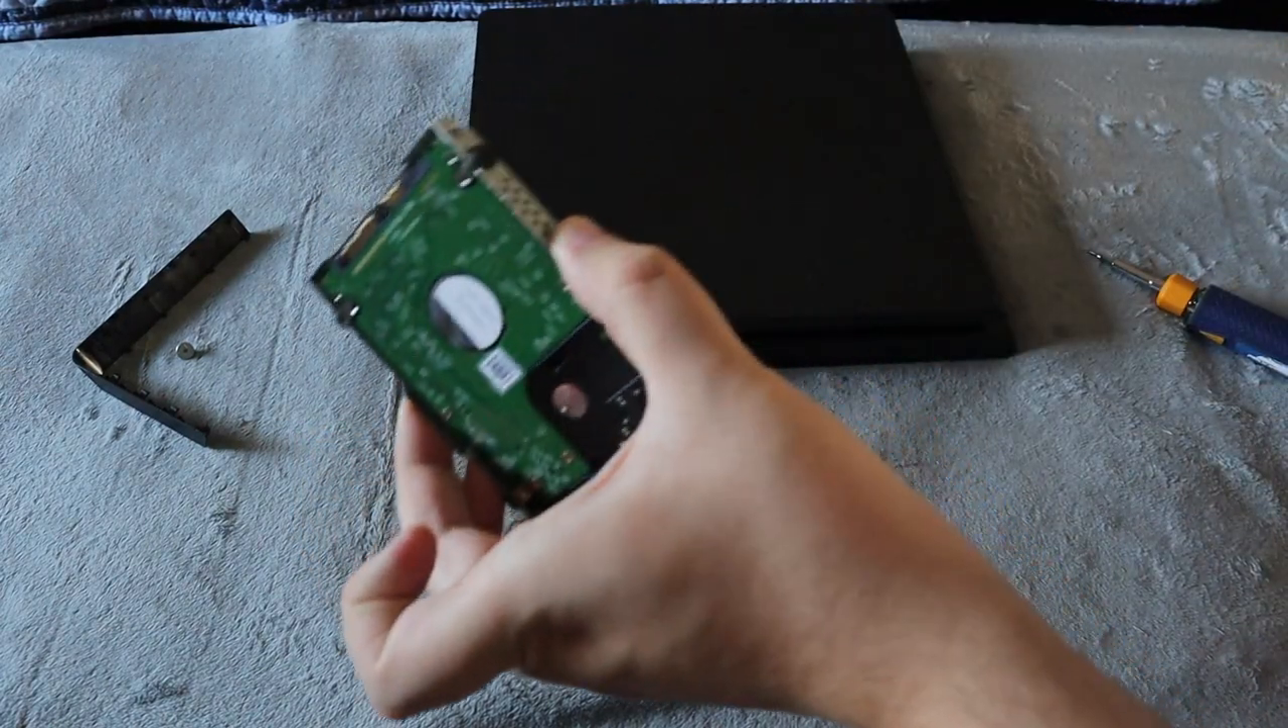And just like that your hard drive is already out.